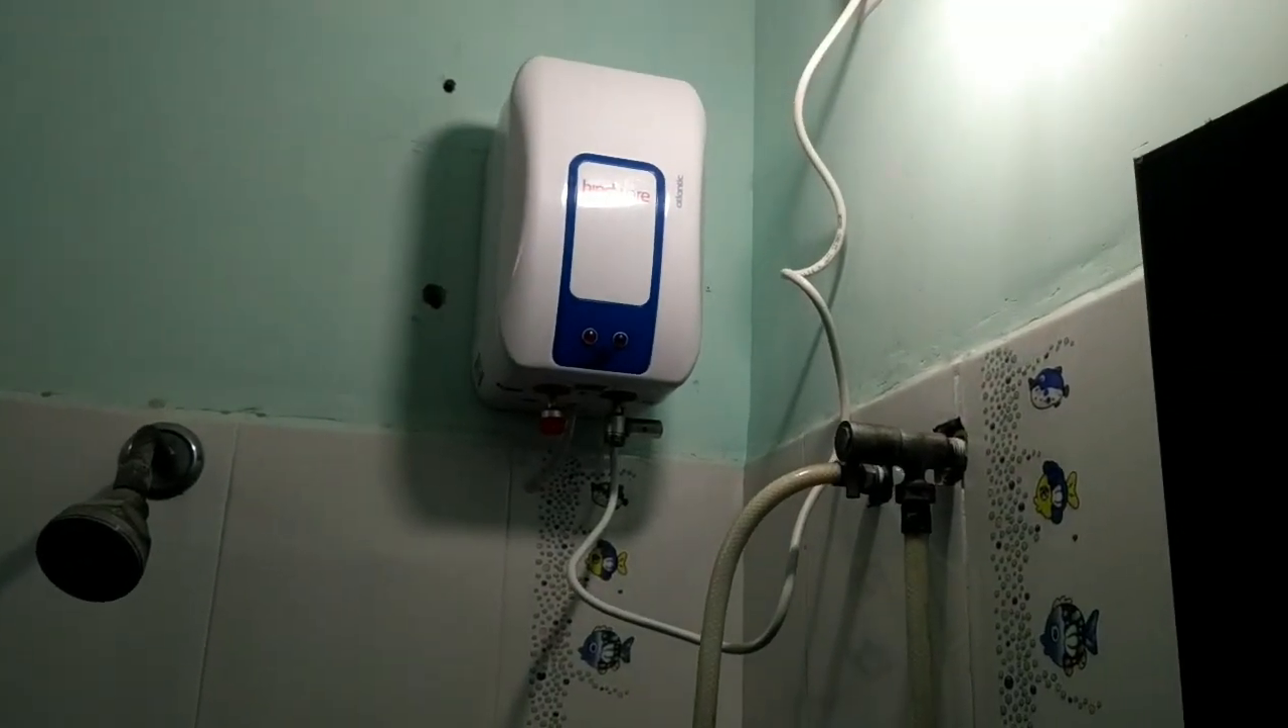Here I have installed the heater.